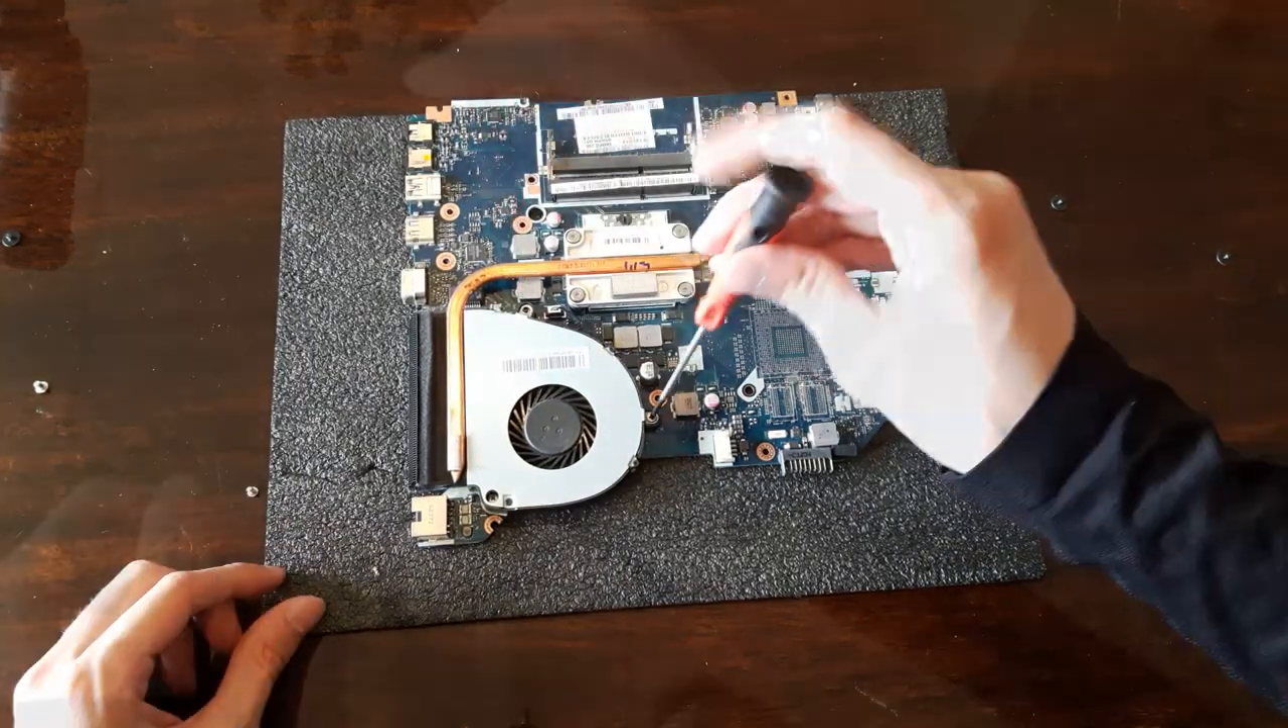There we go. The motherboard is off.